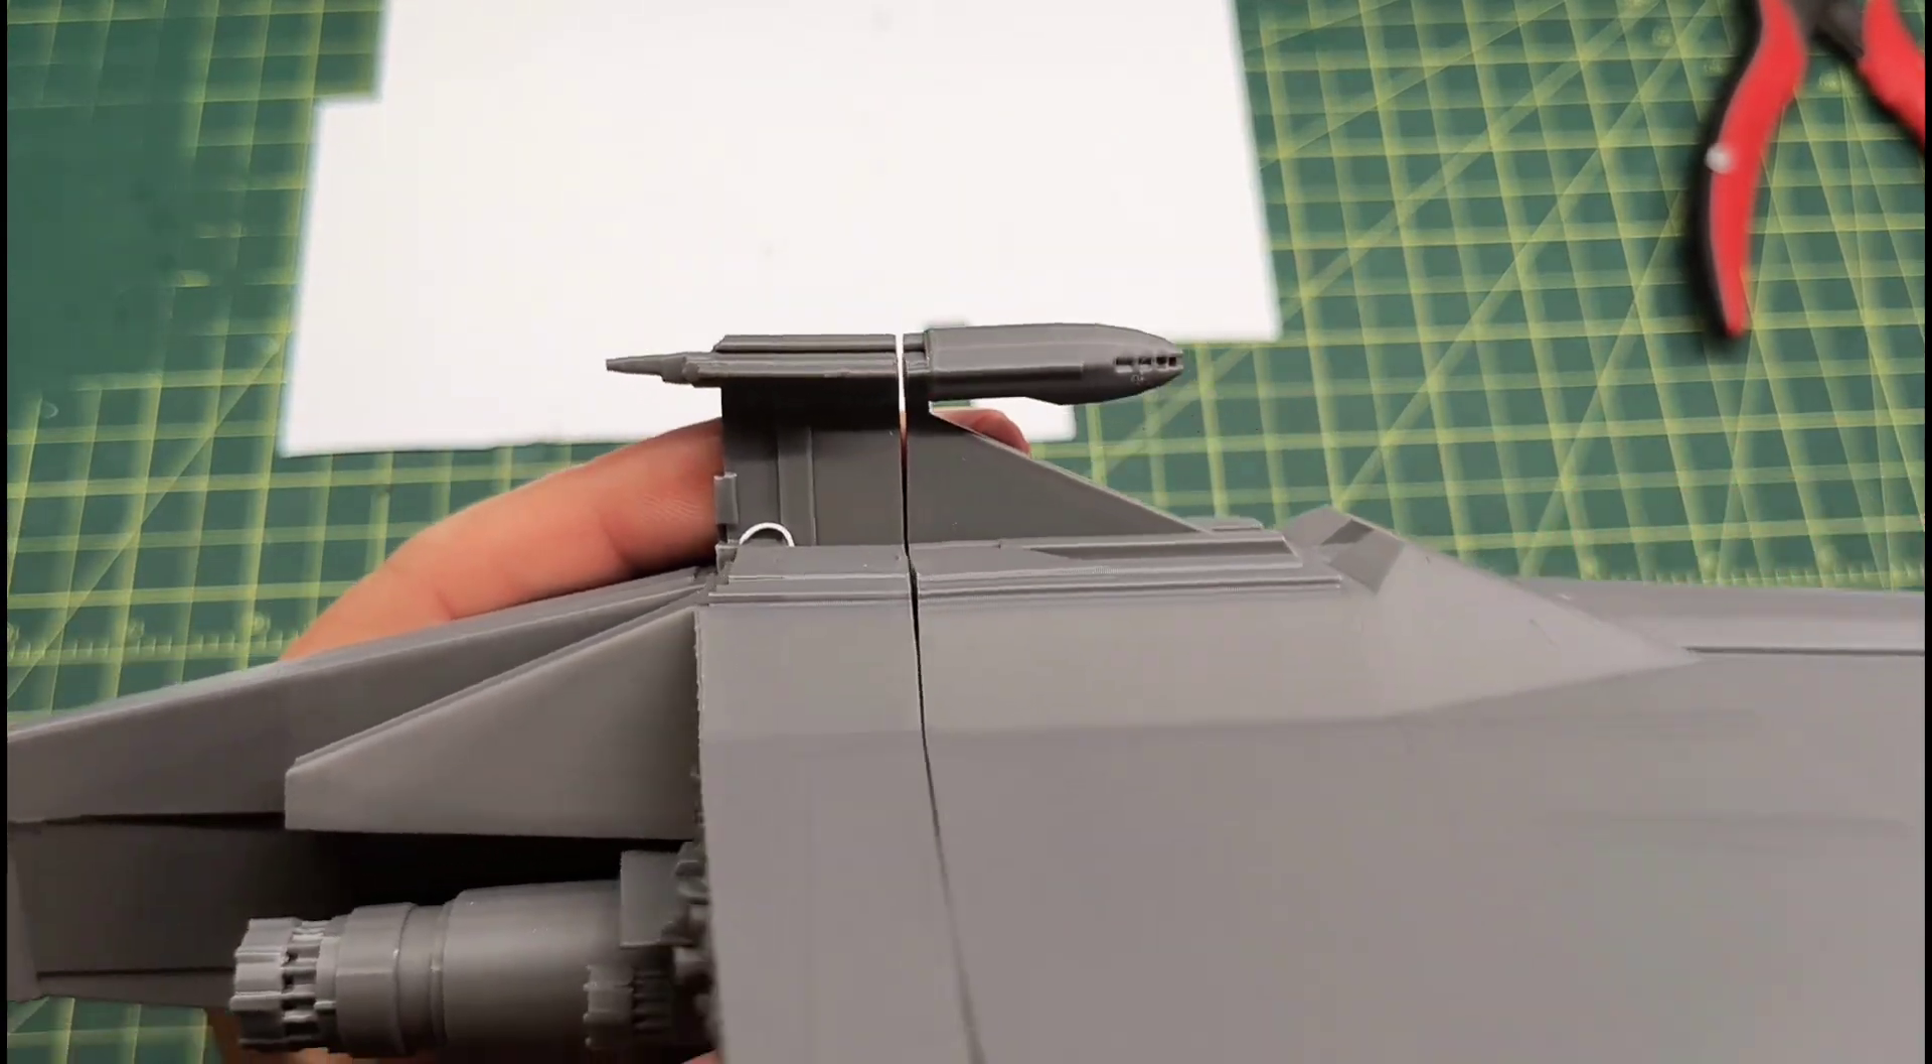And I do have a bit of a gap on the bridge section right there.